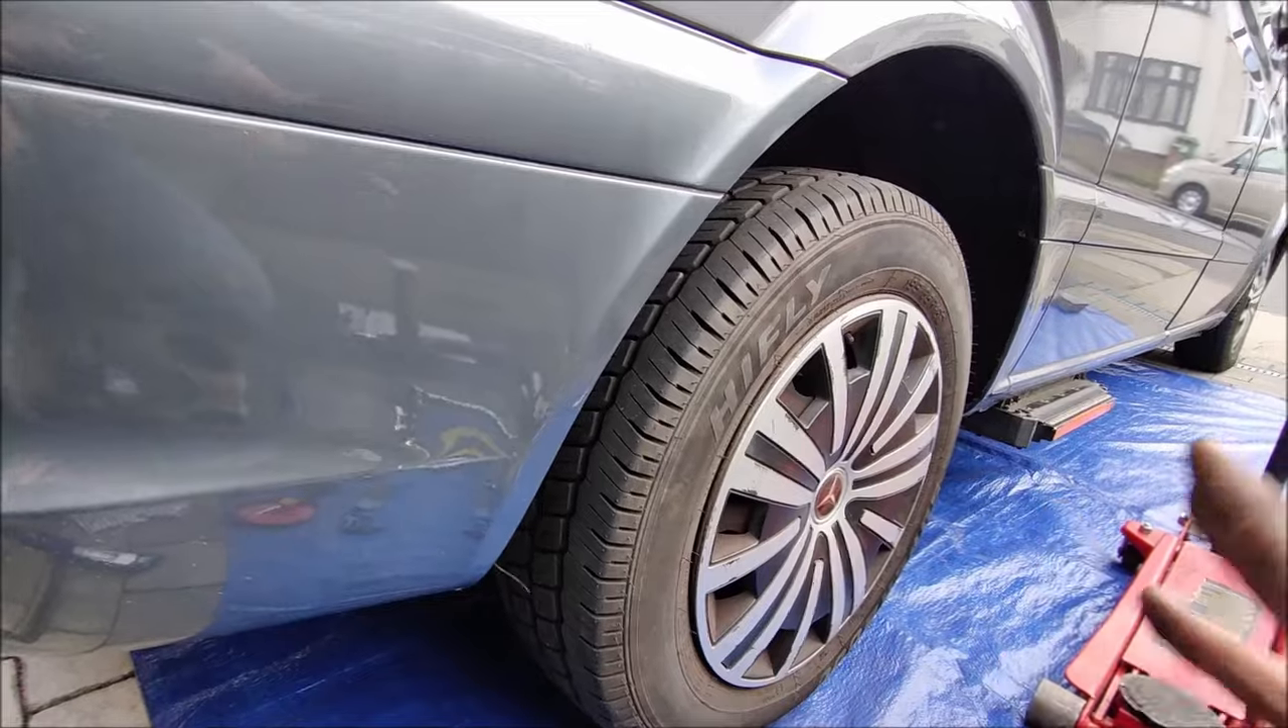That's all done. Okay, so there's the driver's side rear wheel back on.